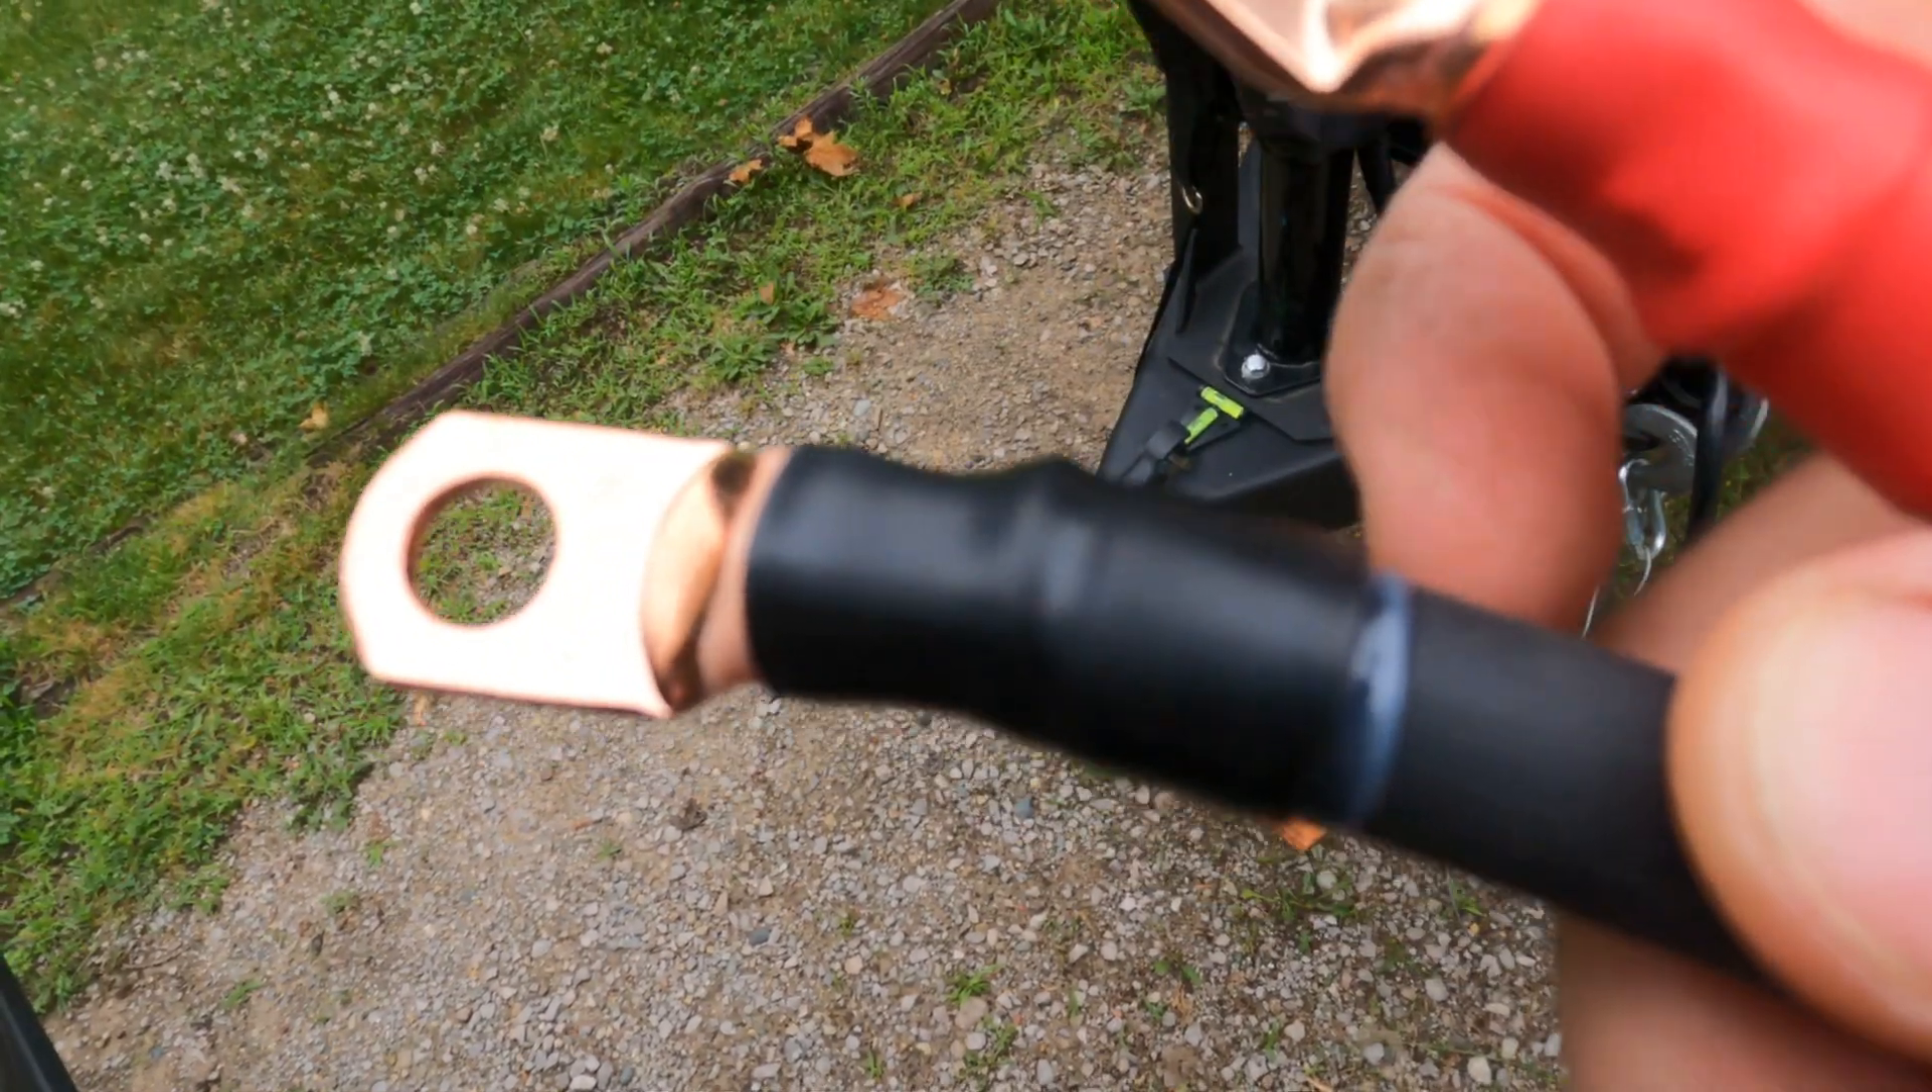All right so i have all my heat shrink set in place and shrunk onto the cables.